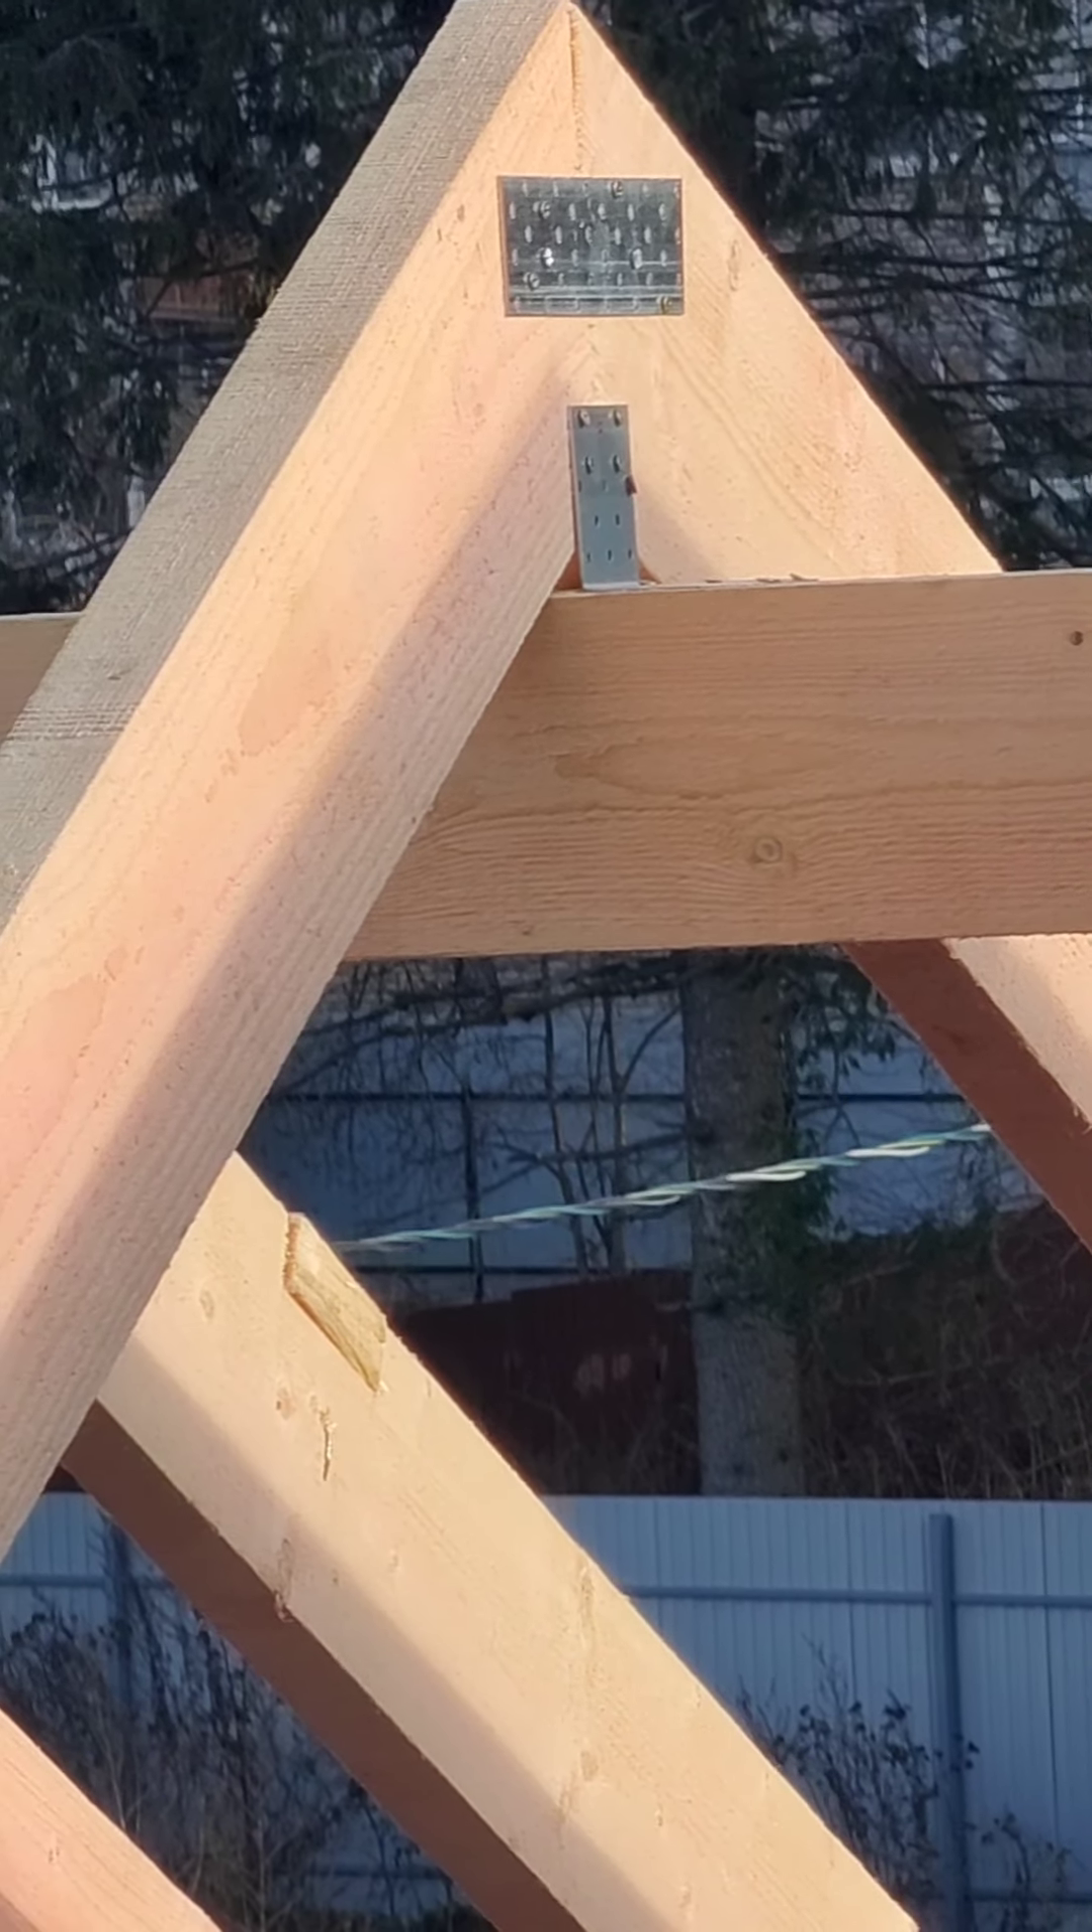Конек скреплен полностью для жесткости на пластины и на уголок.